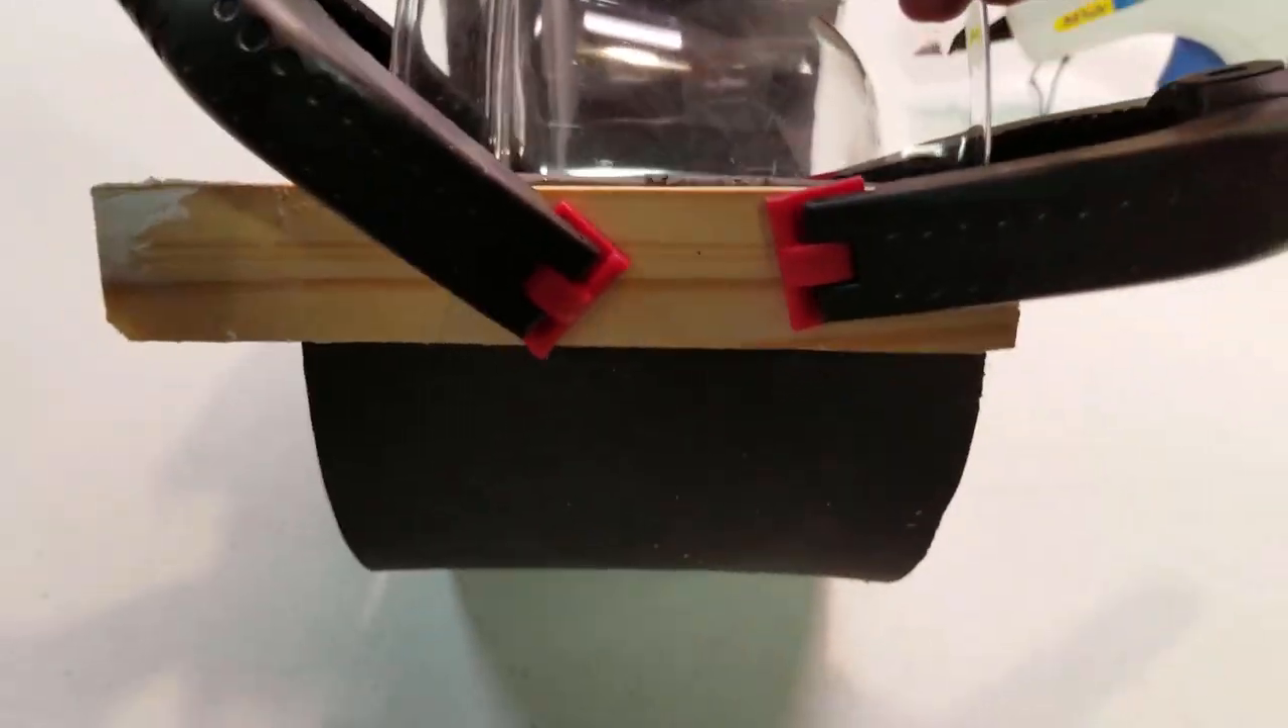I've just got some clamps on here now and a piece of wood to make sure there's no bad dents in it from the clamp pressure.